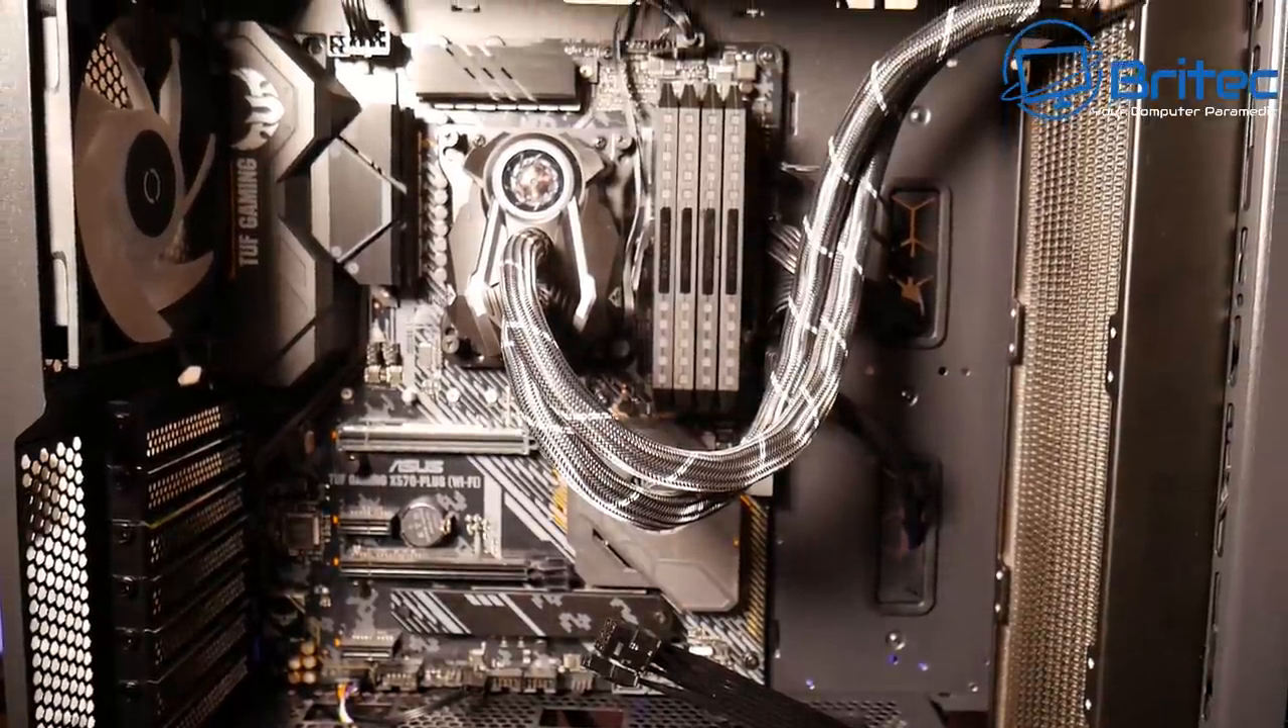So we're getting there now all we need to do now is get that graphics card in.